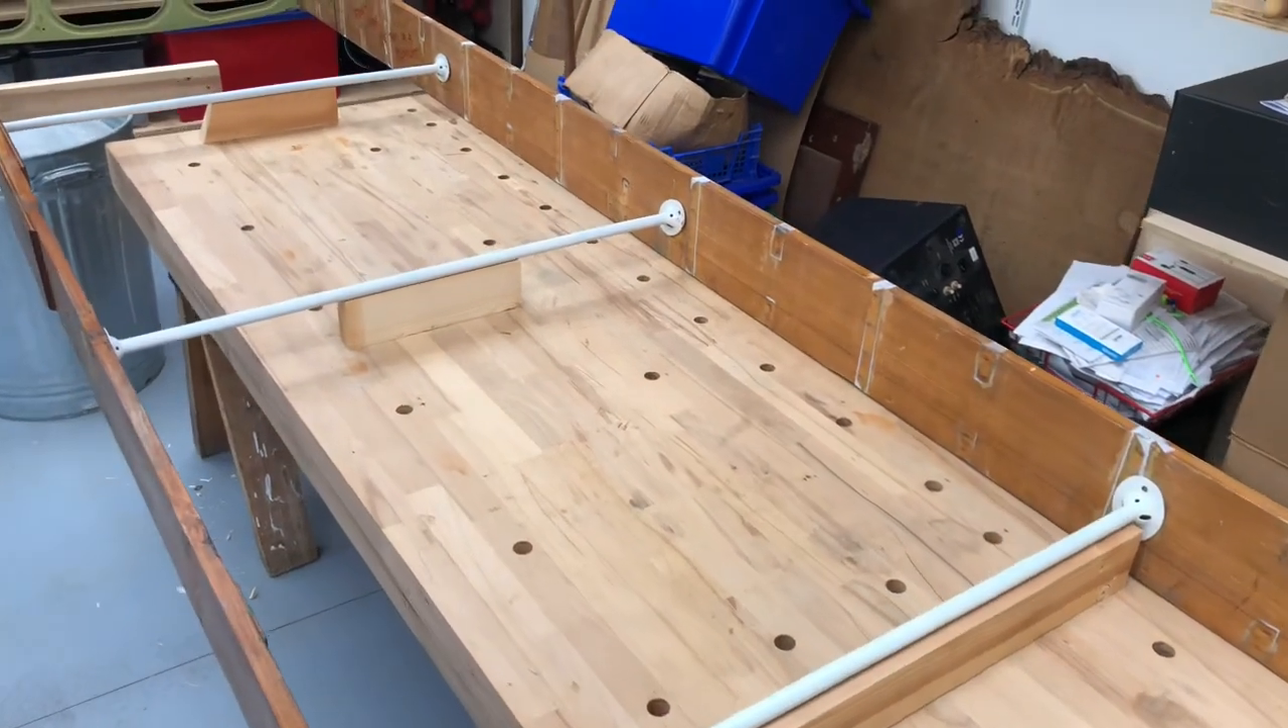I've set up the front spar on the right rear spar on the left with the compression struts in place.